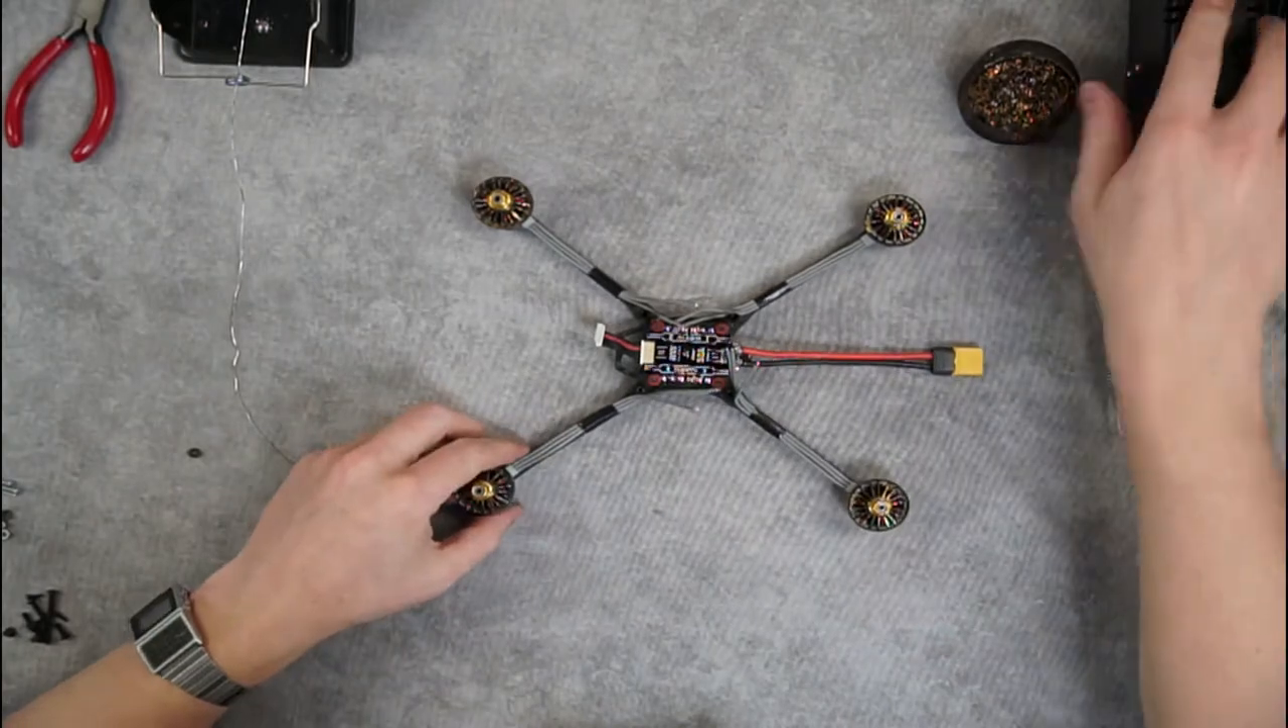Right now that we've got a wrap on all those motor wires it's starting to look clean.